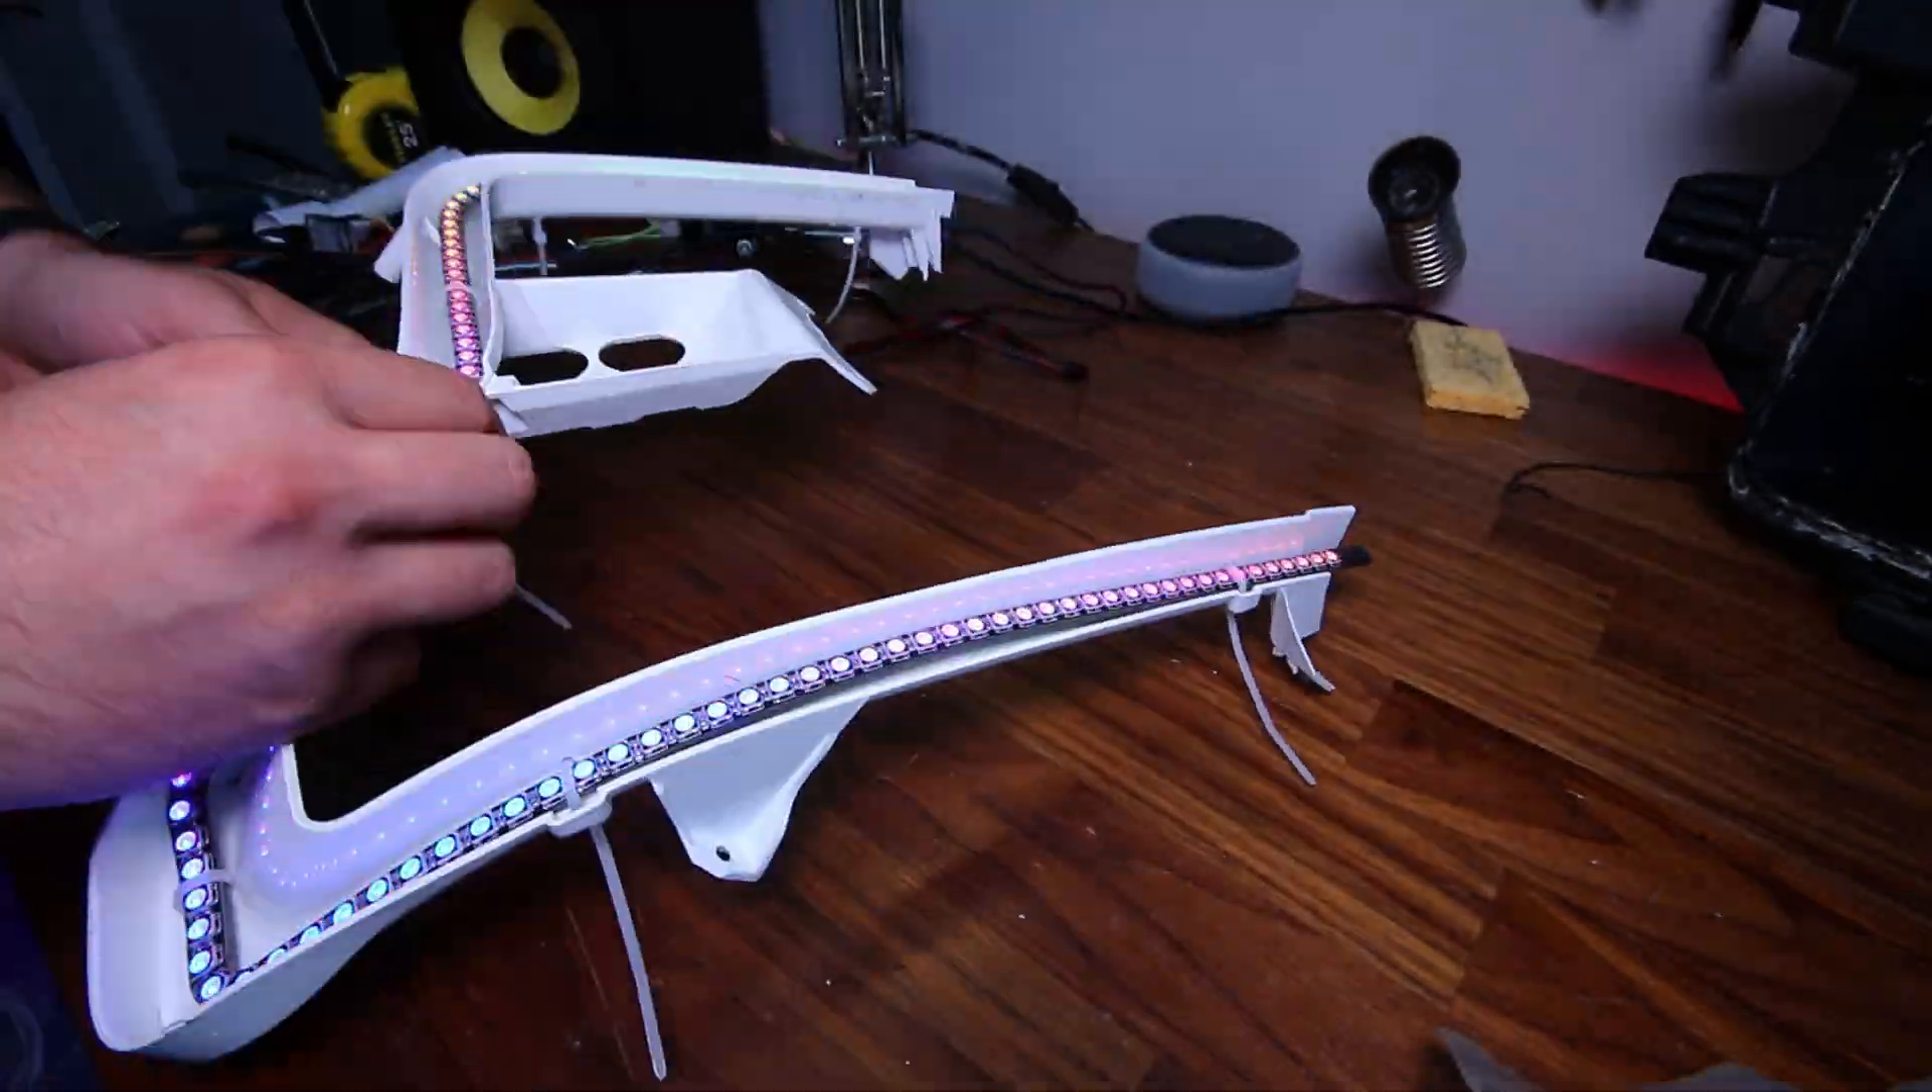The lights themselves are these really neat custom-shaped PCBs that are lined with WS2812B pixels. That's pretty neat. I just placed them where the original solid light pipe used to be, which actually worked out pretty well.